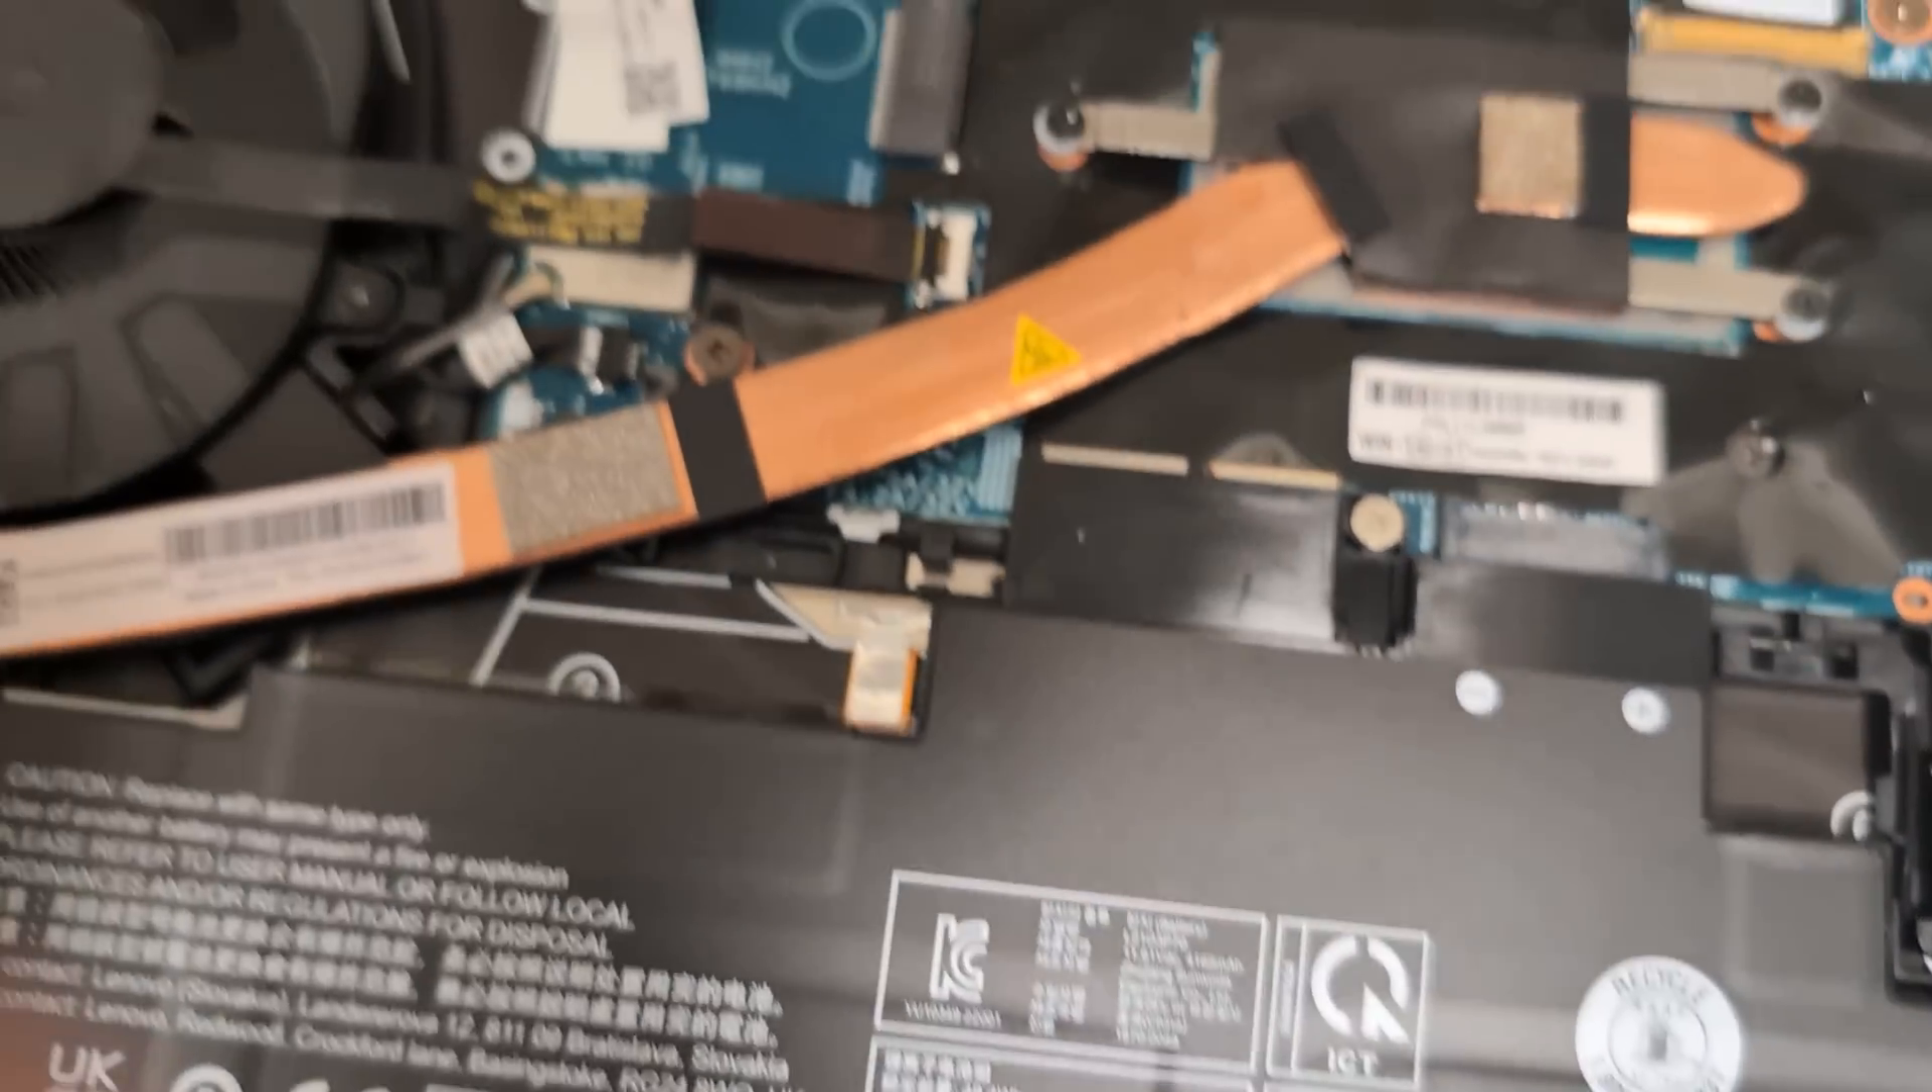As you can see here I have the laptop disassembled.